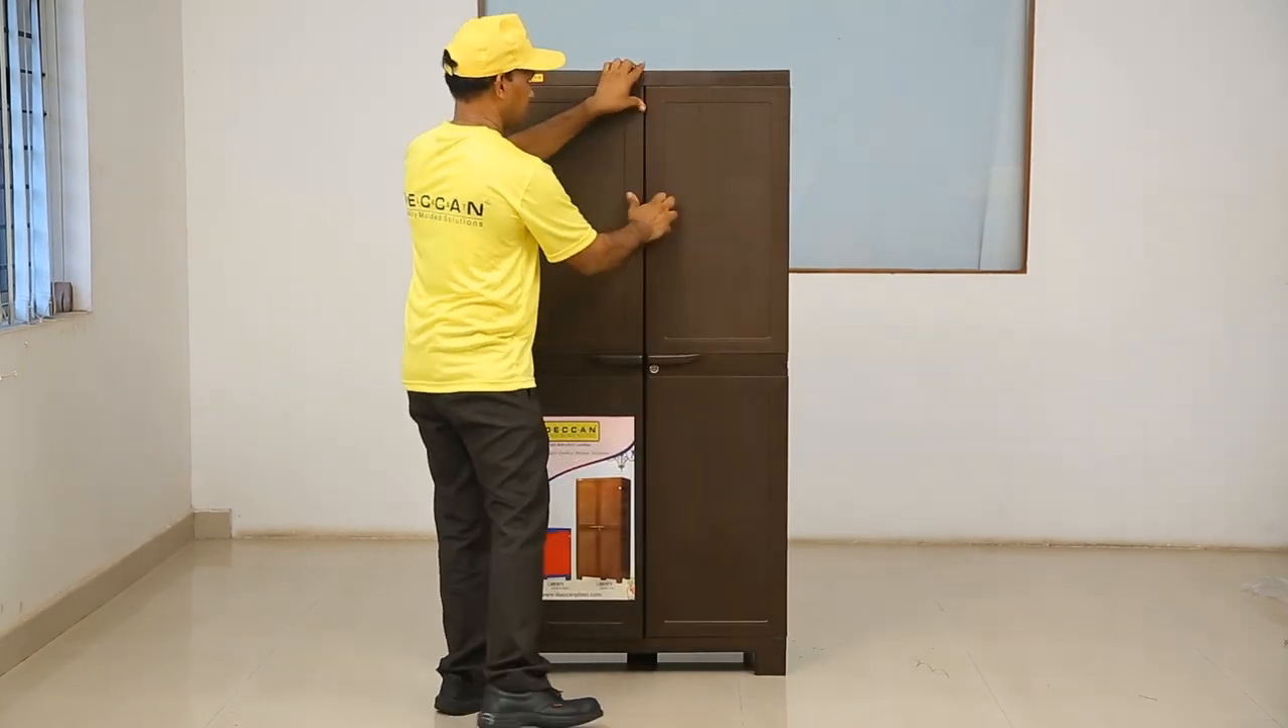Congratulations you have successfully assembled Liberty big cabinet.